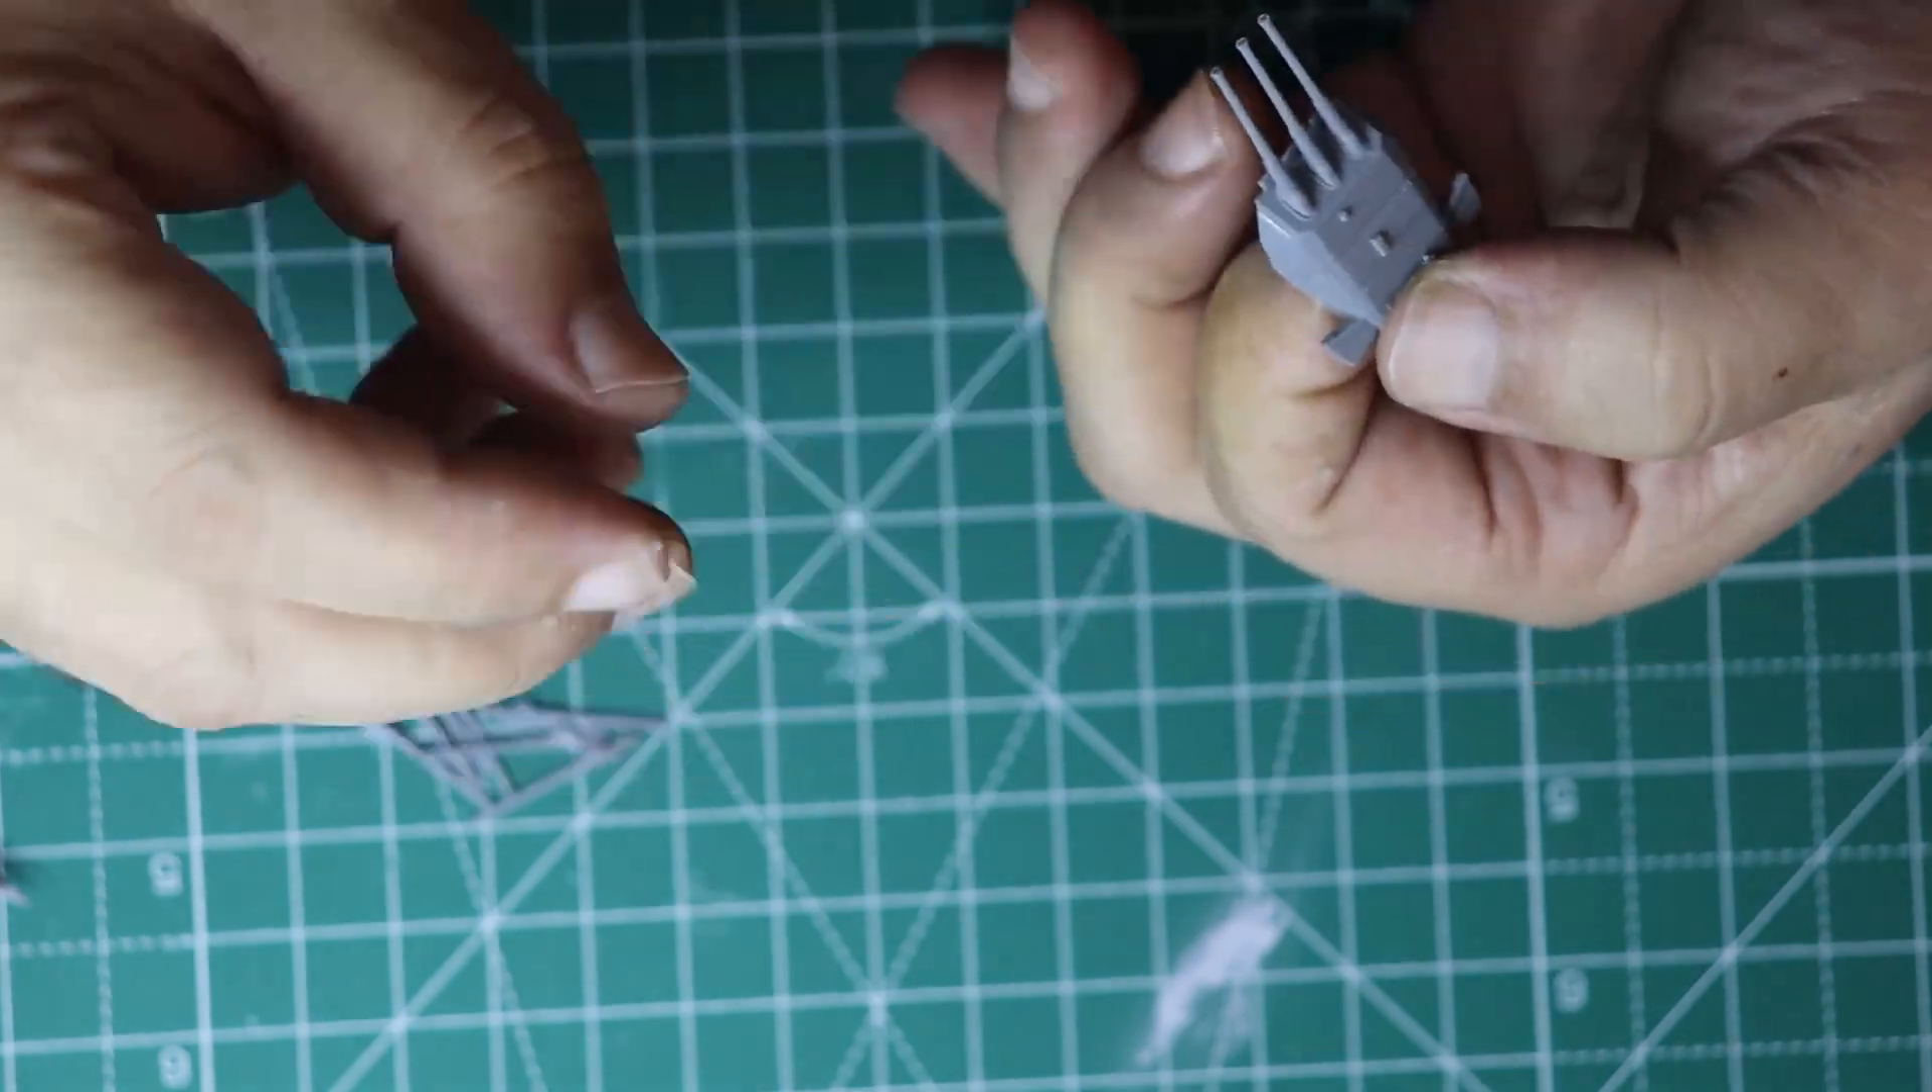Quedaría cada torreta con sus tres cañones de esta manera que veis aquí.